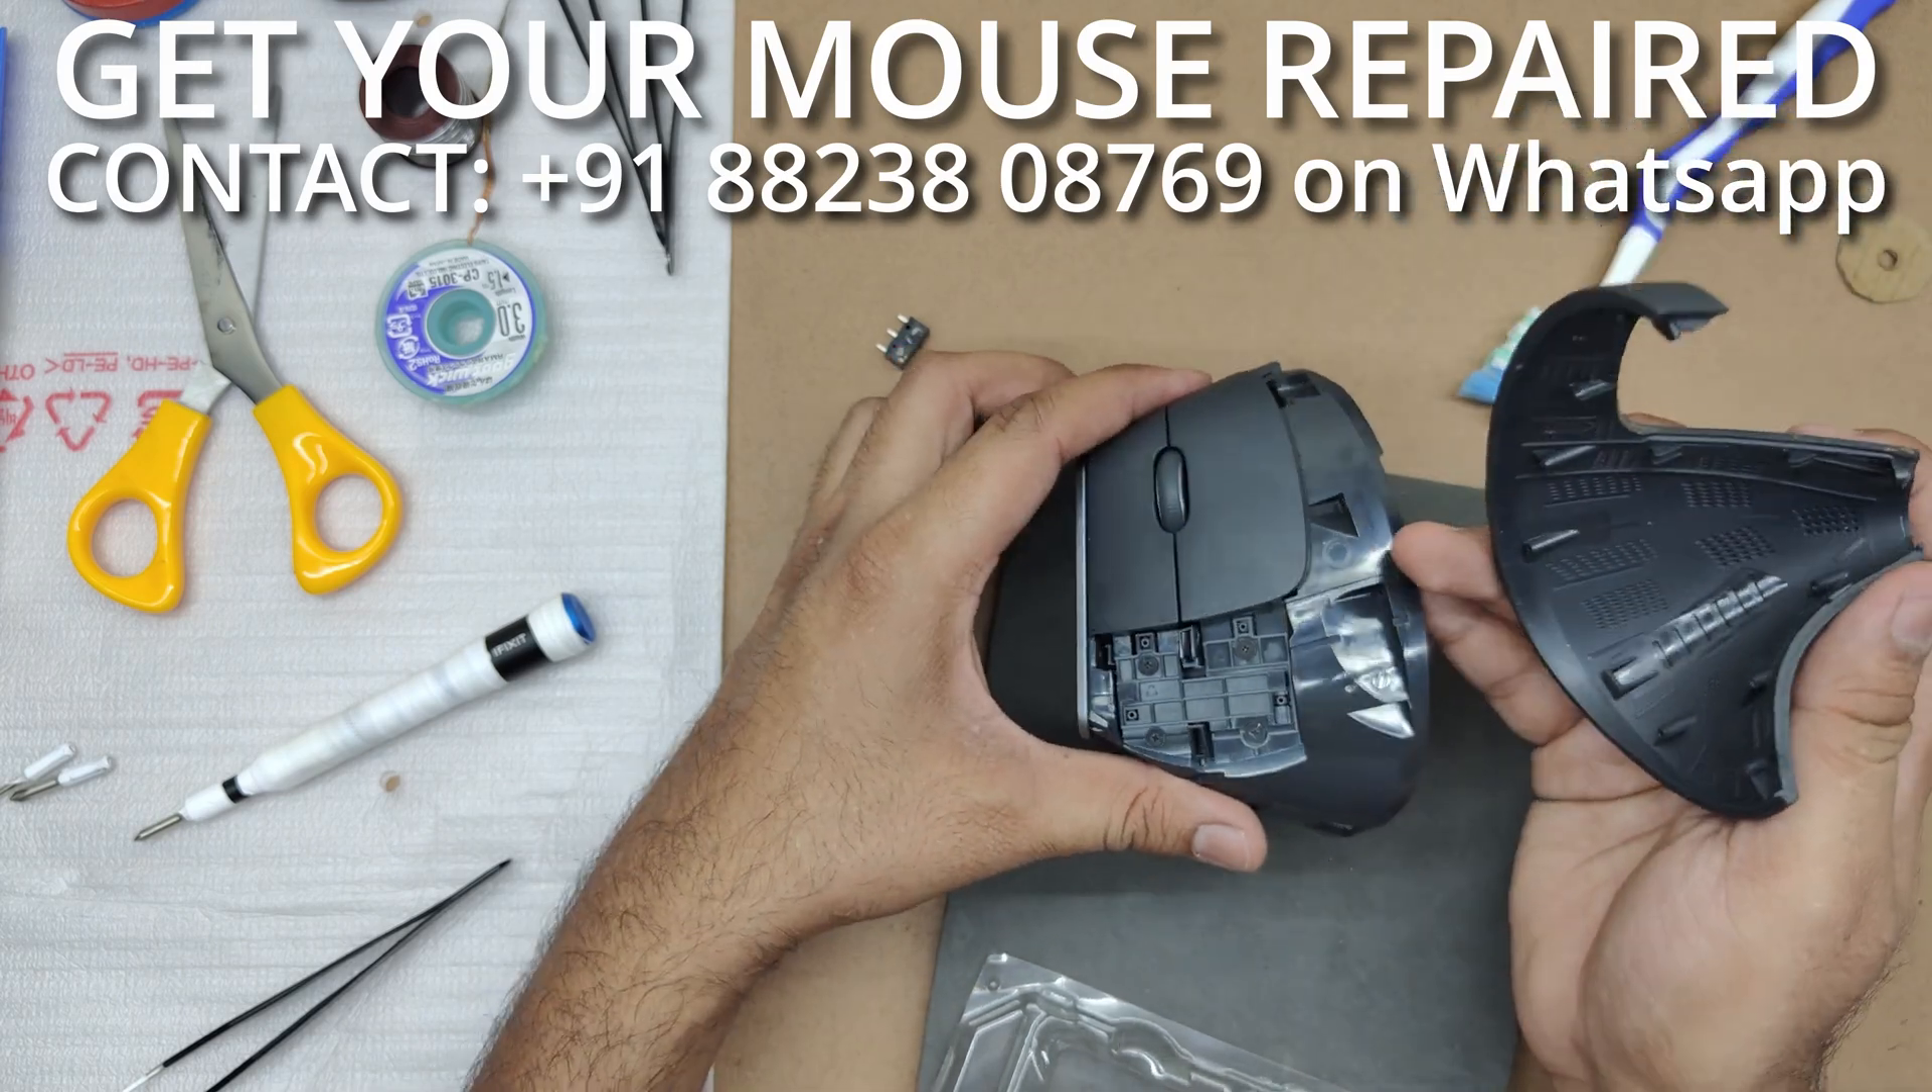So I was able to get this plastic piece off.